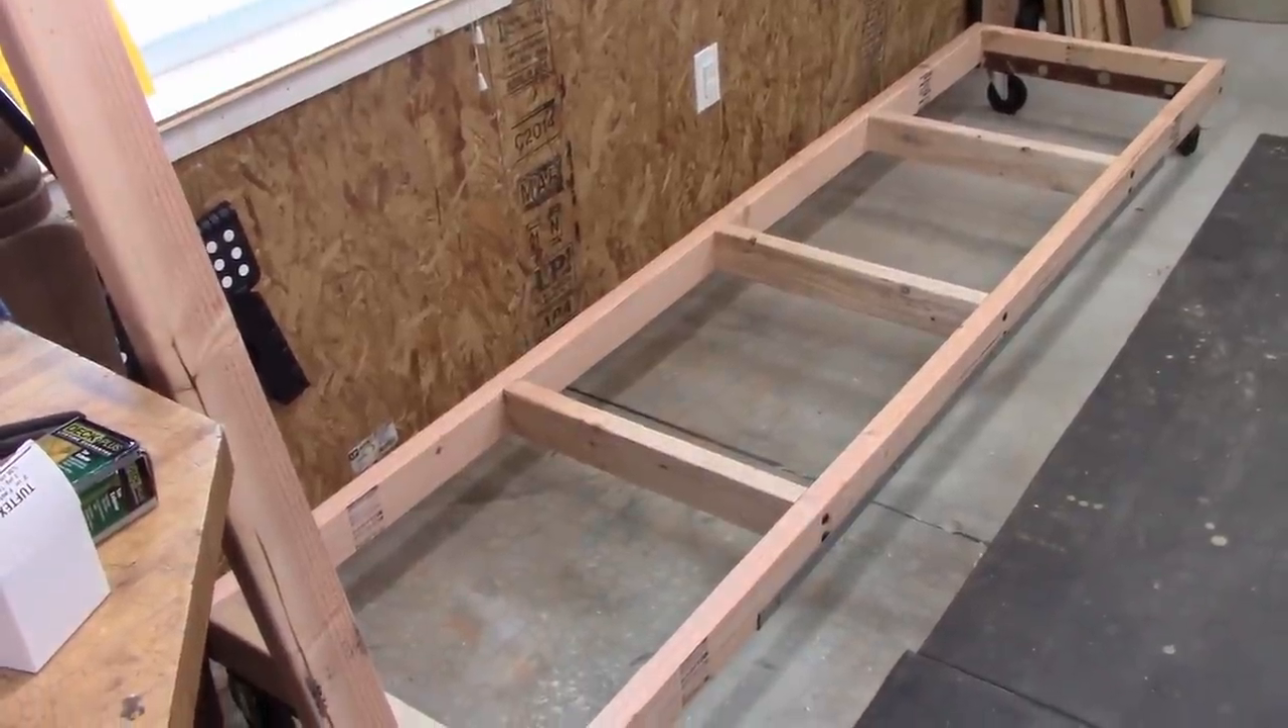Well I got the base built.